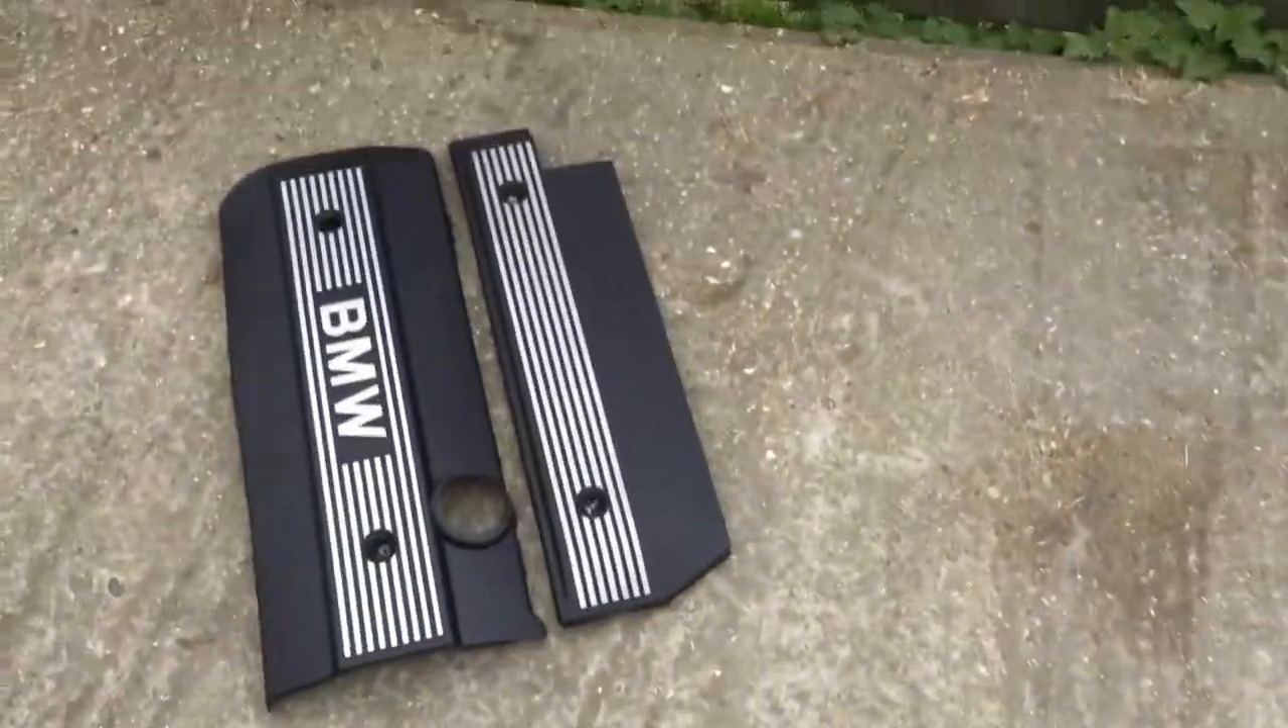Okay so i've got the covers off.